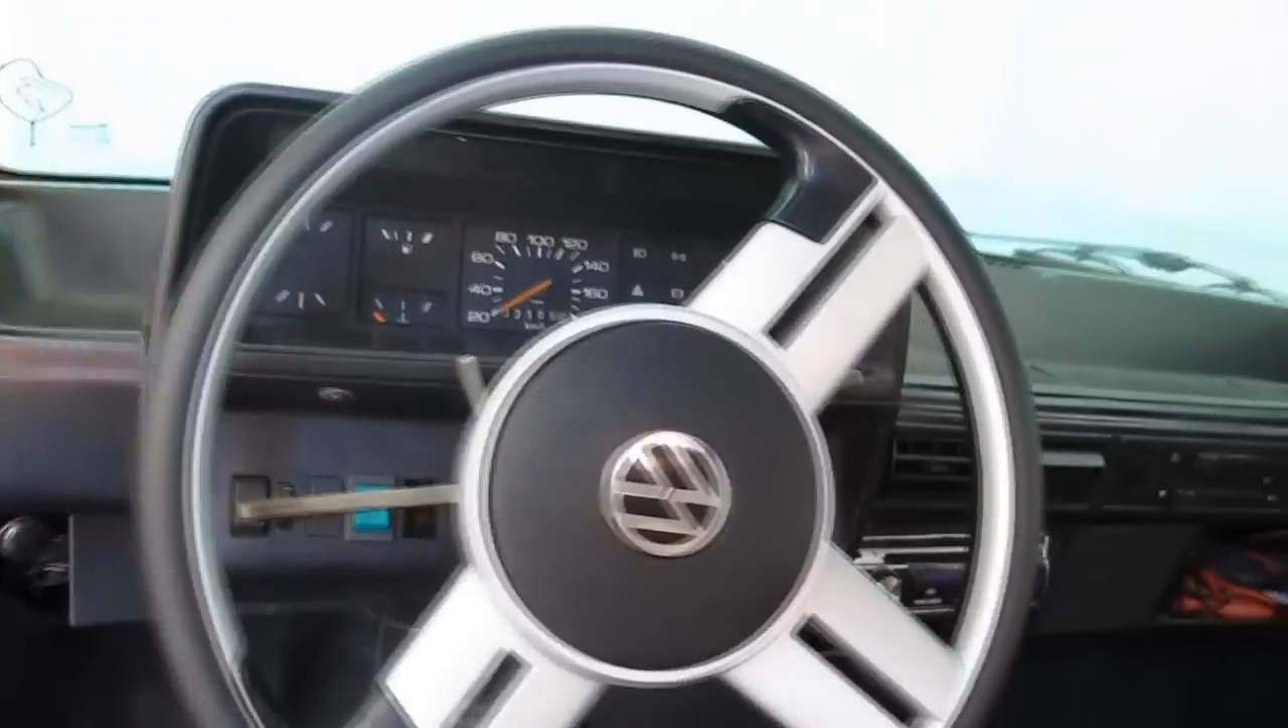E assim está instalado o volante.